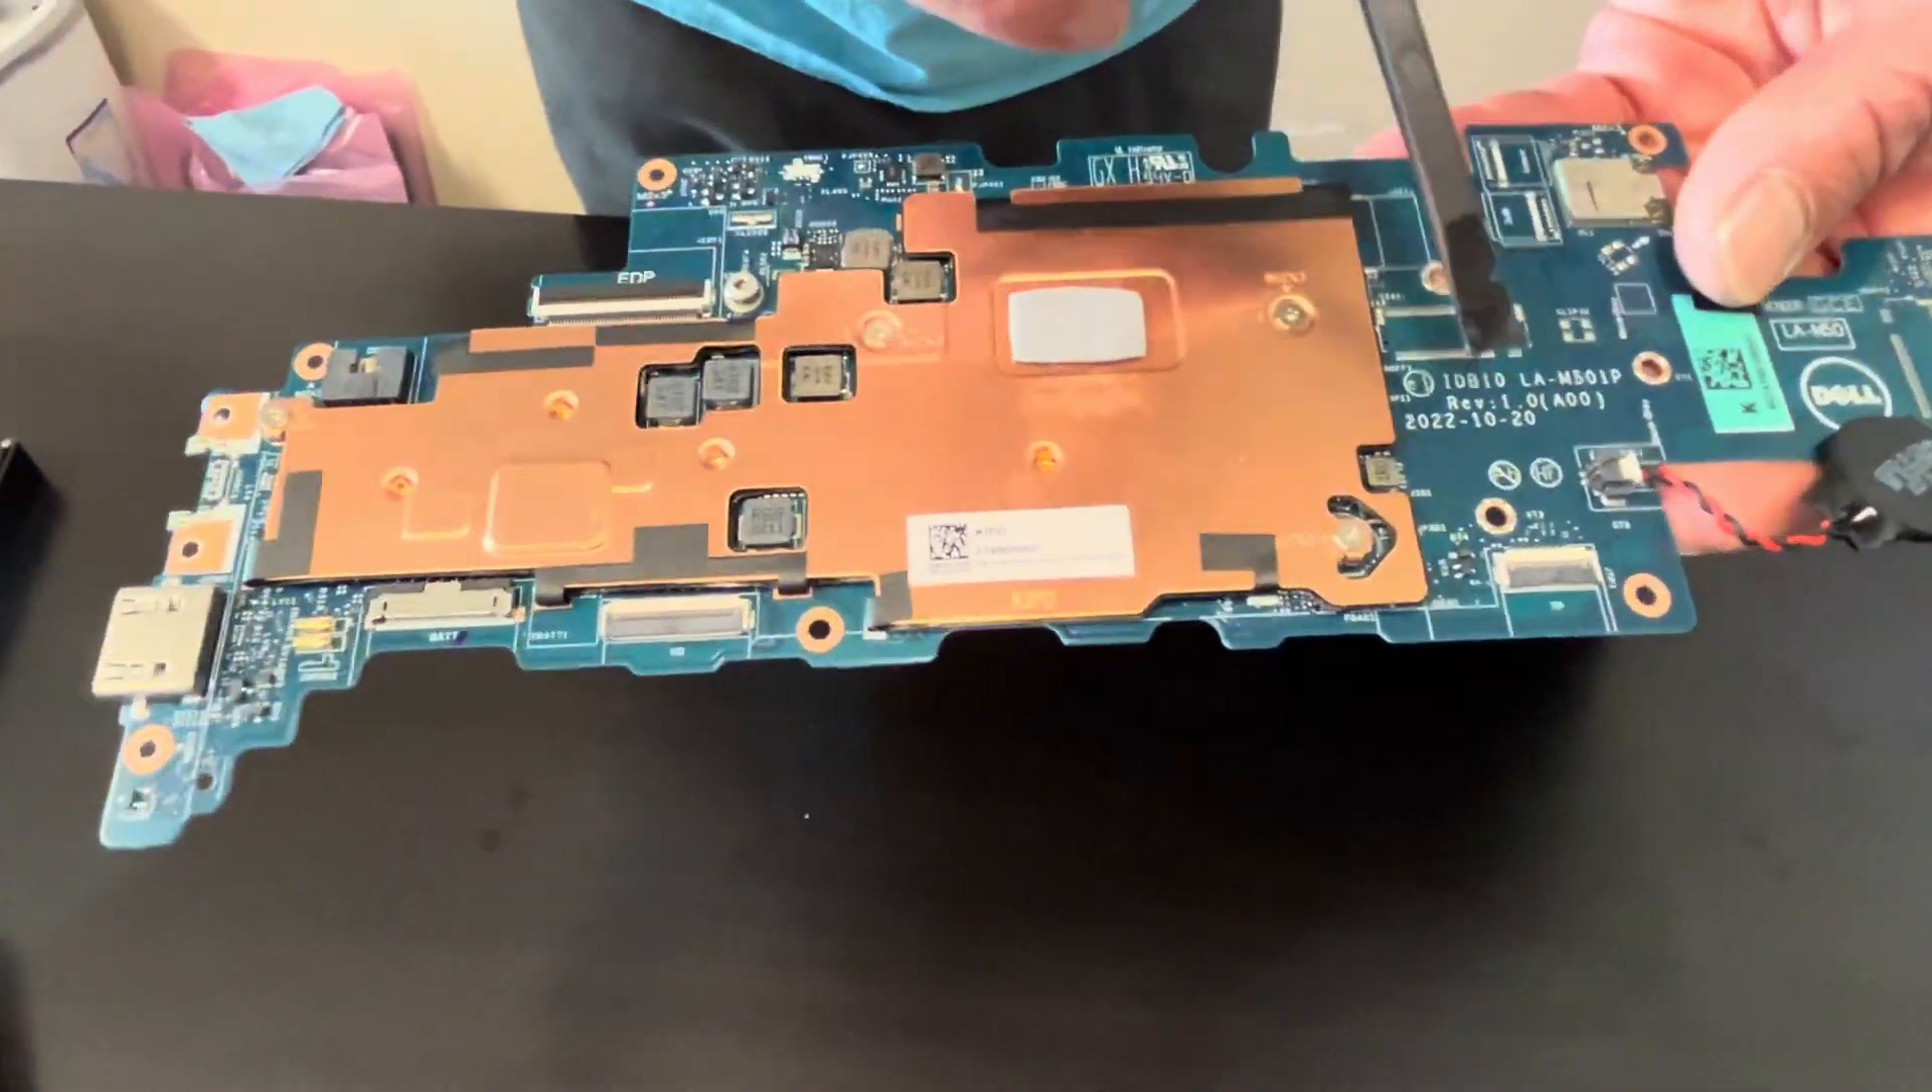Okay so now our motherboard is out.